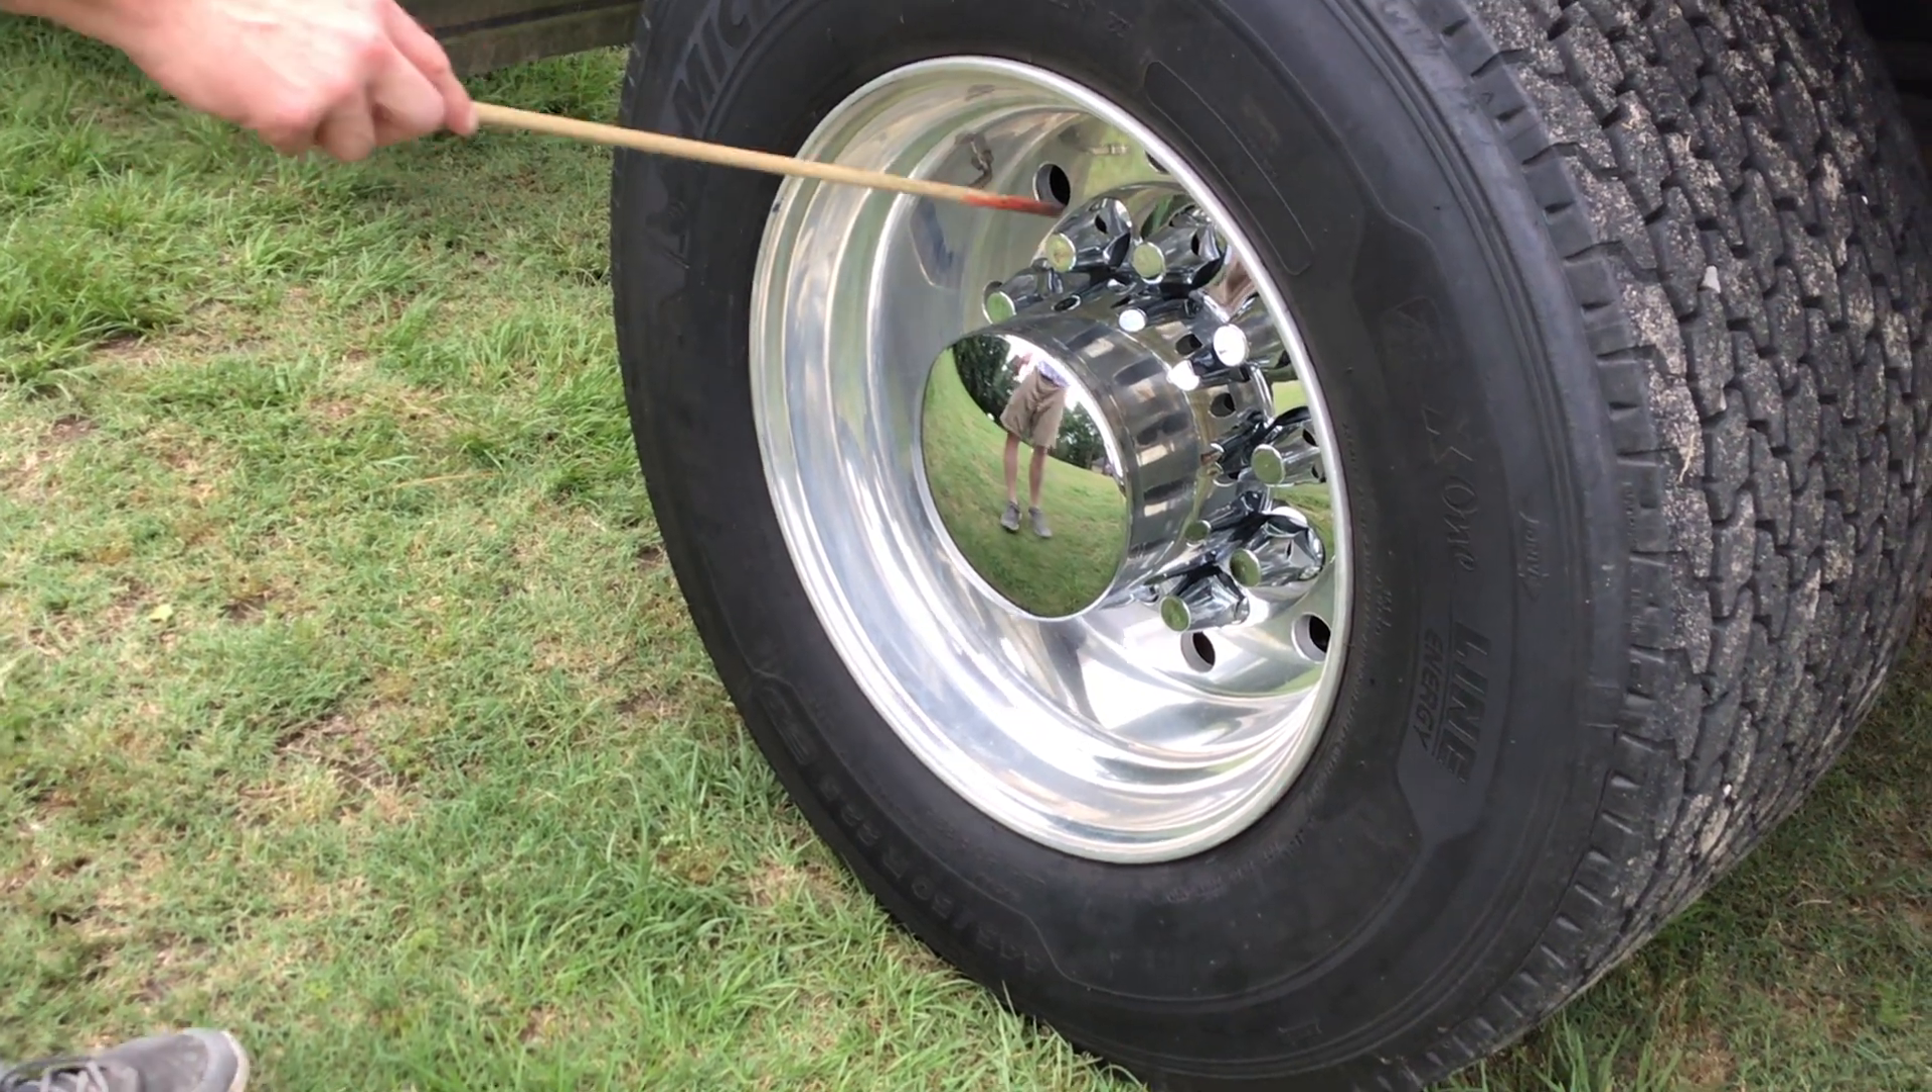The outer tire wall is properly mounted and seated to the outside of the wheel.